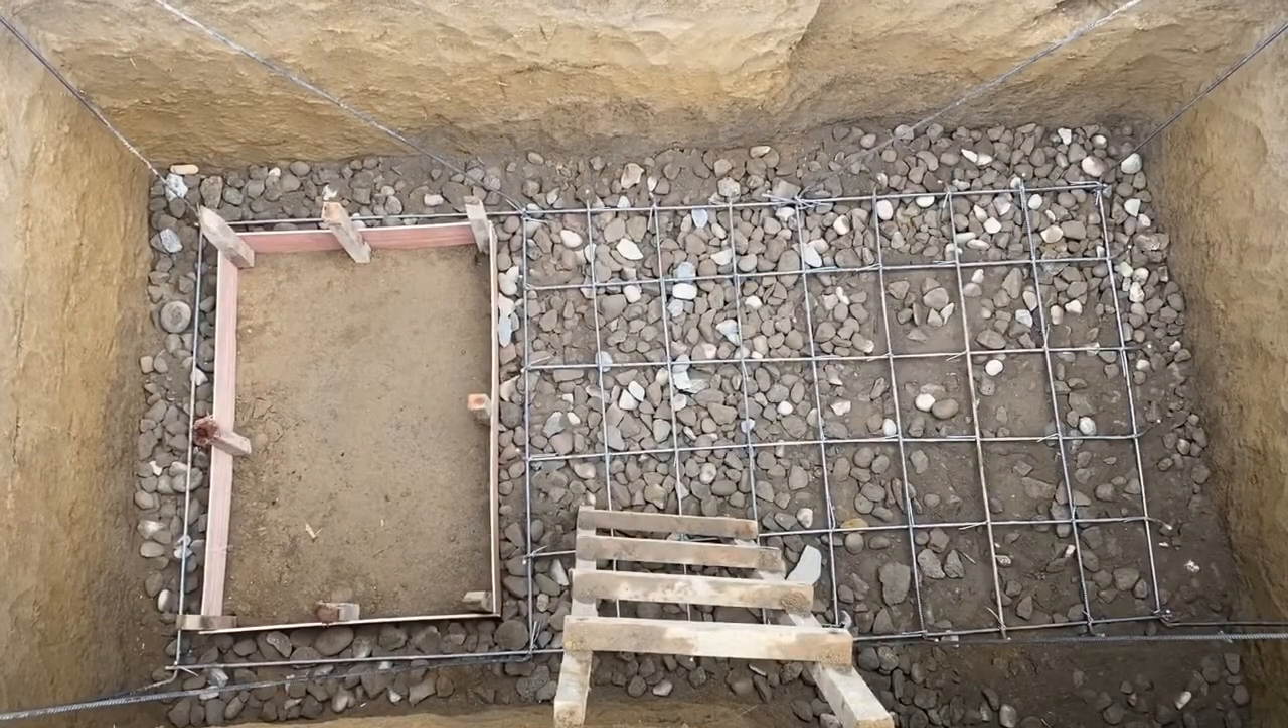The grid is in now we're ready to pour the concrete.